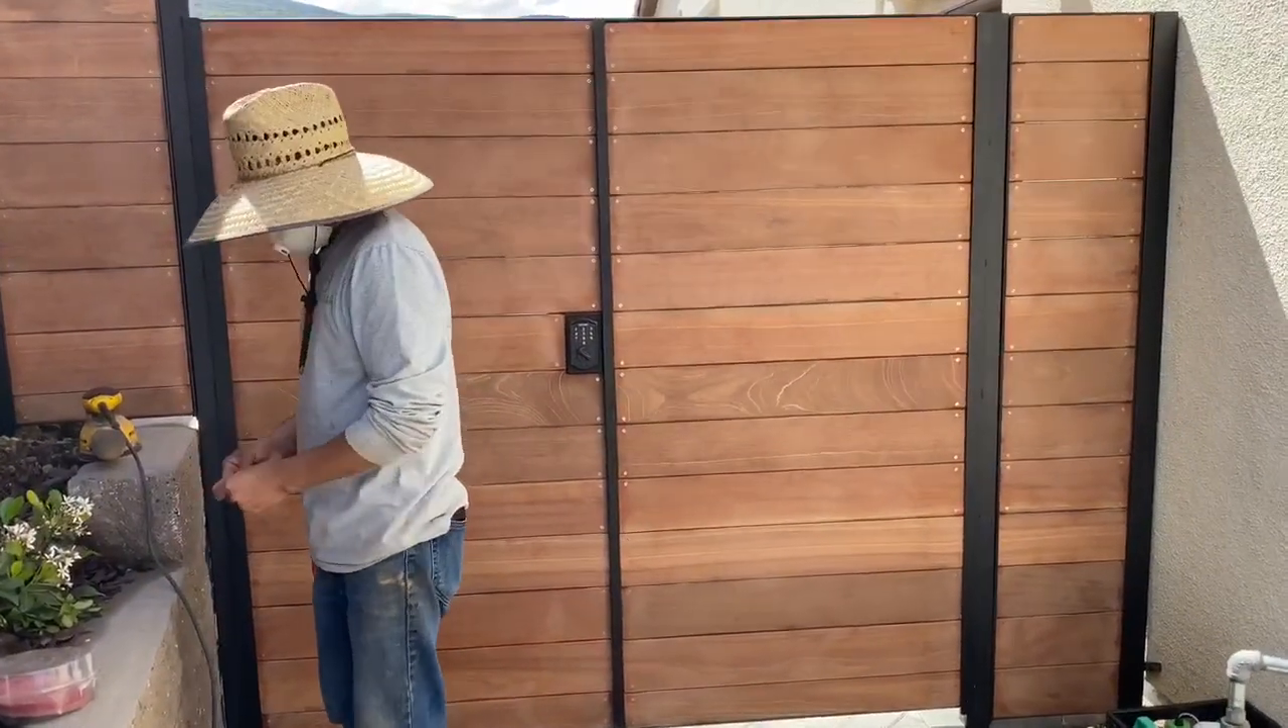Ya quedó concluido la instalación de la madera en las puertas.